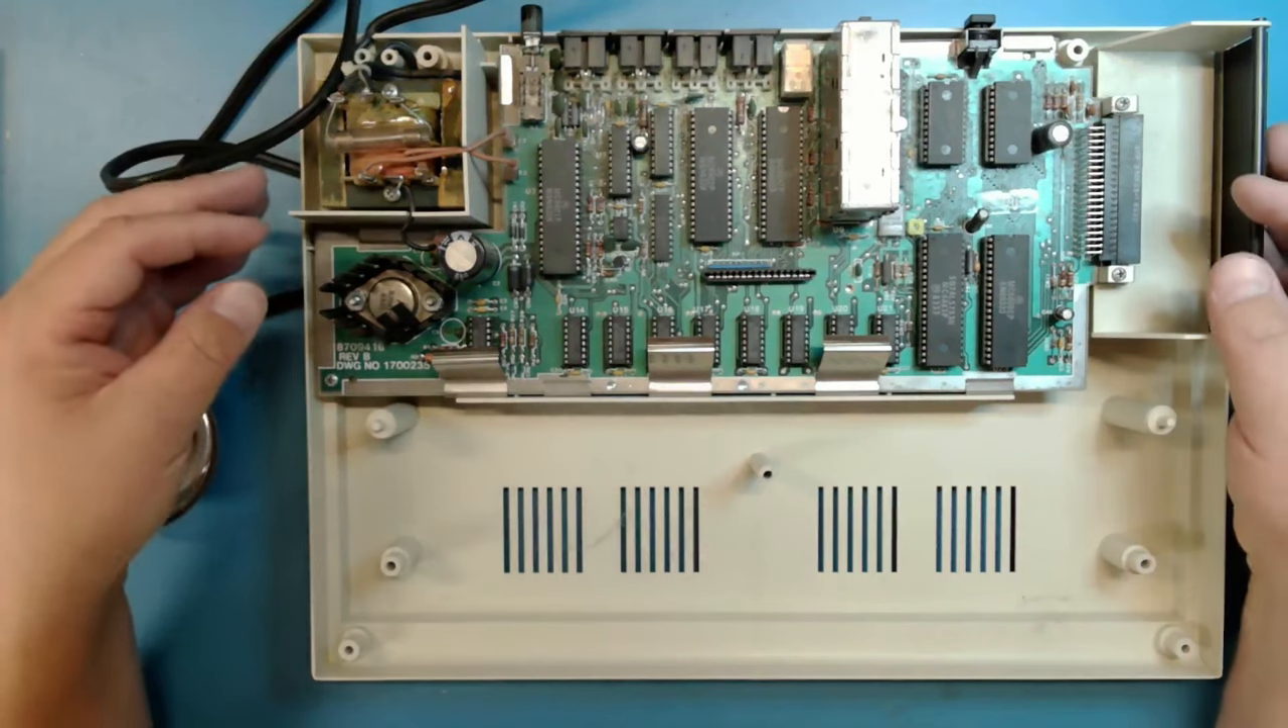And now we have the motherboard exposed.